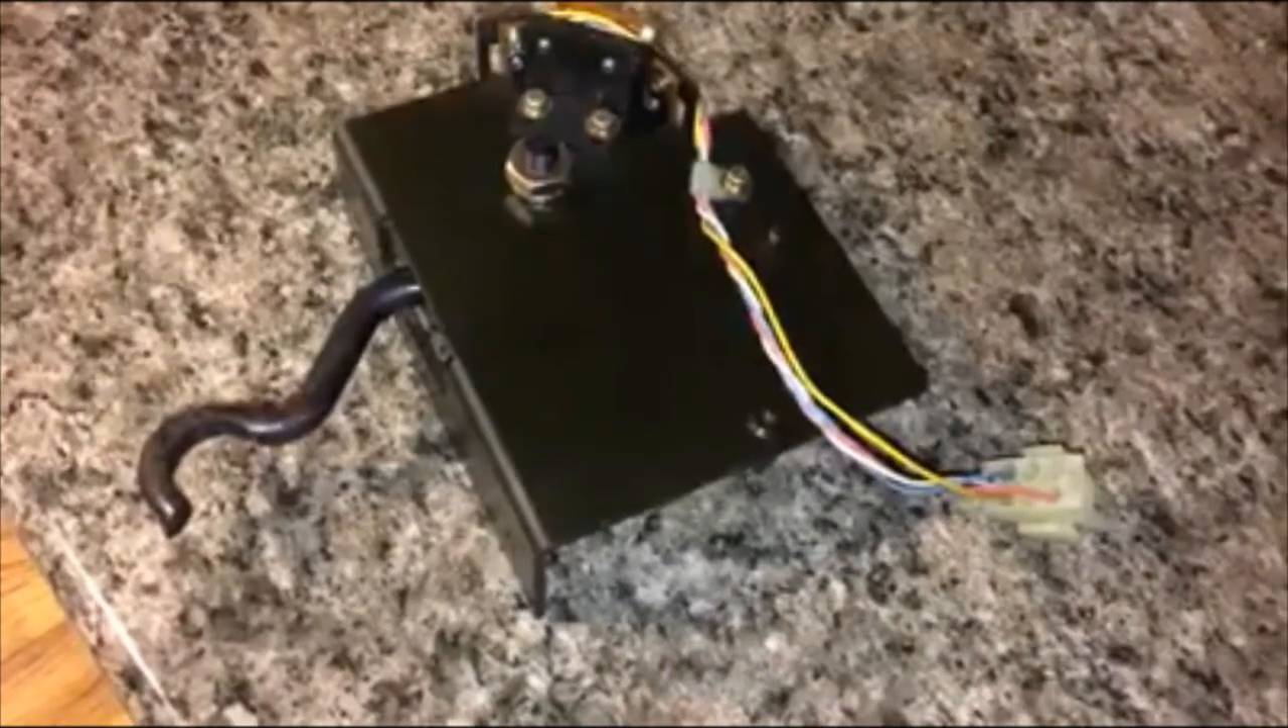Right so i have gotten around to removing the pedal assembly in the sega turbo which there is just the accelerator the gas pedal and it's a very simple assembly.